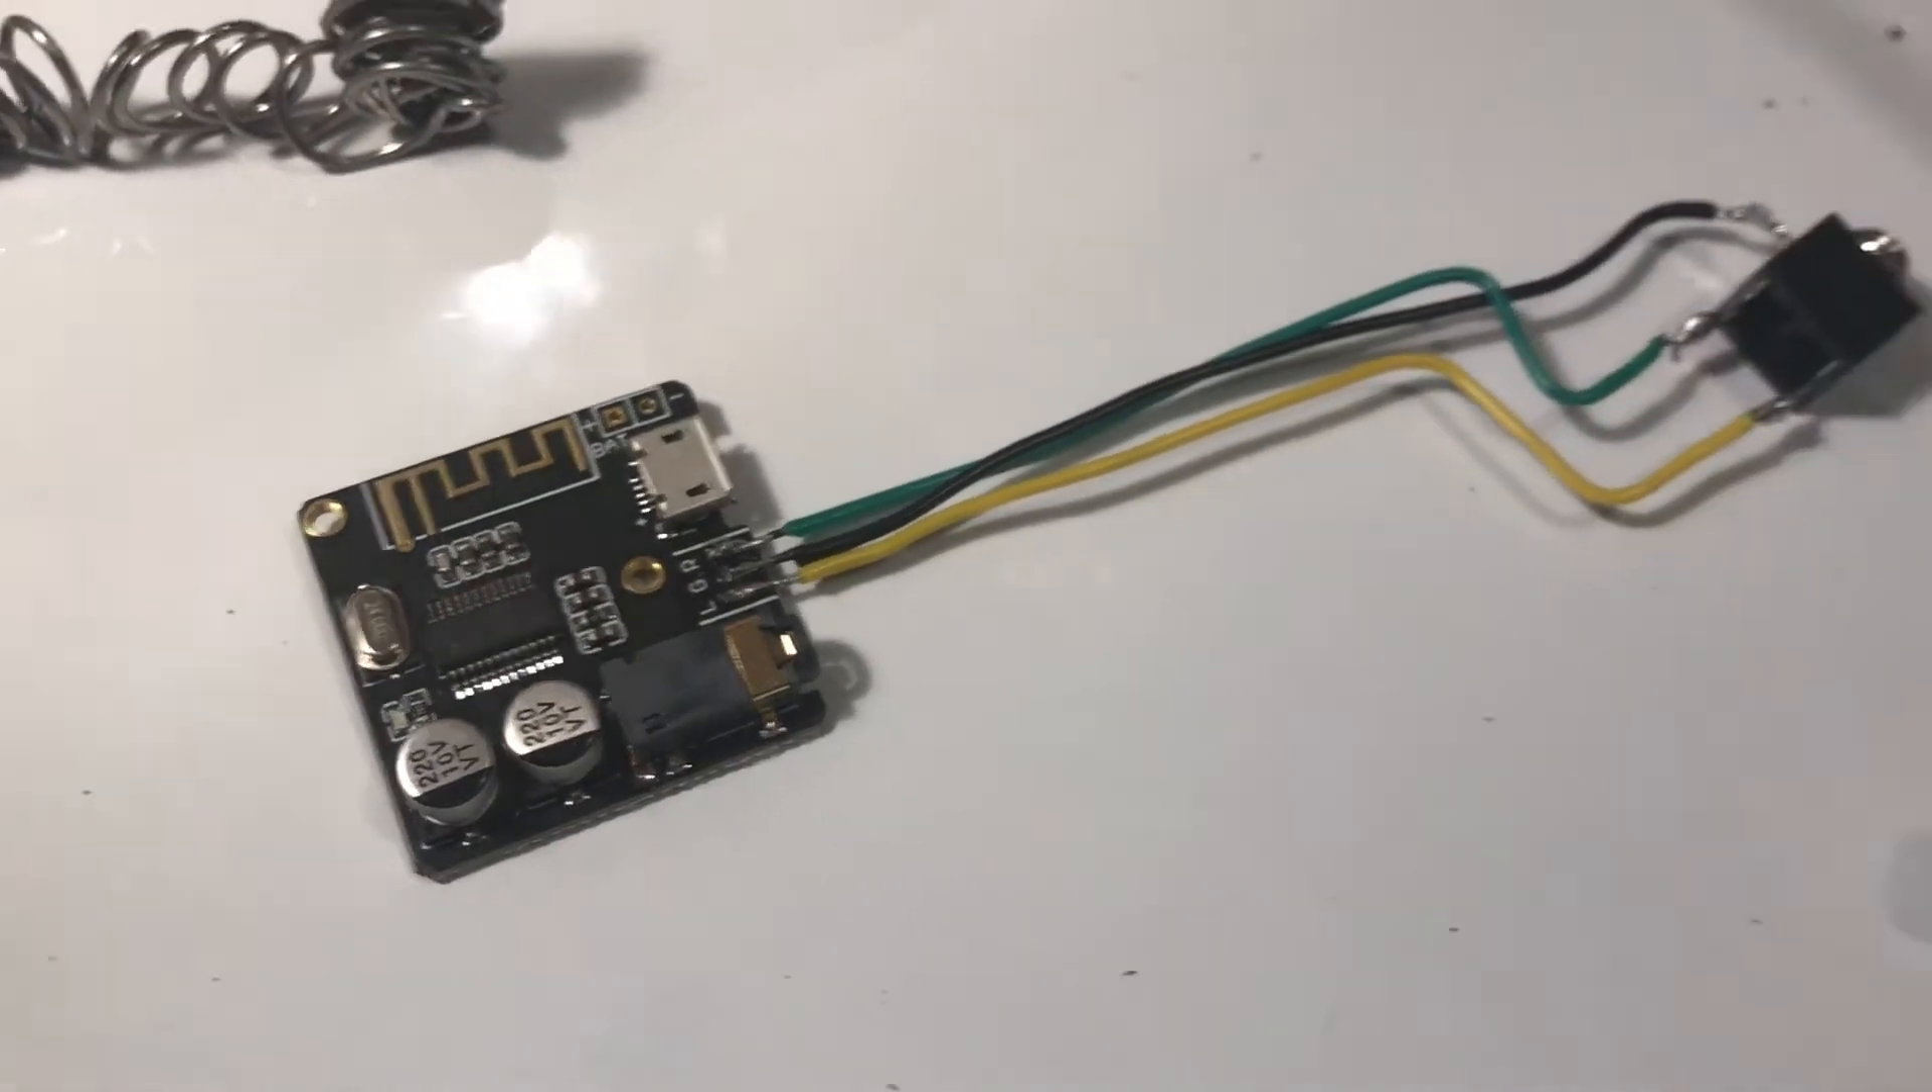The jack's now soldered to our board.